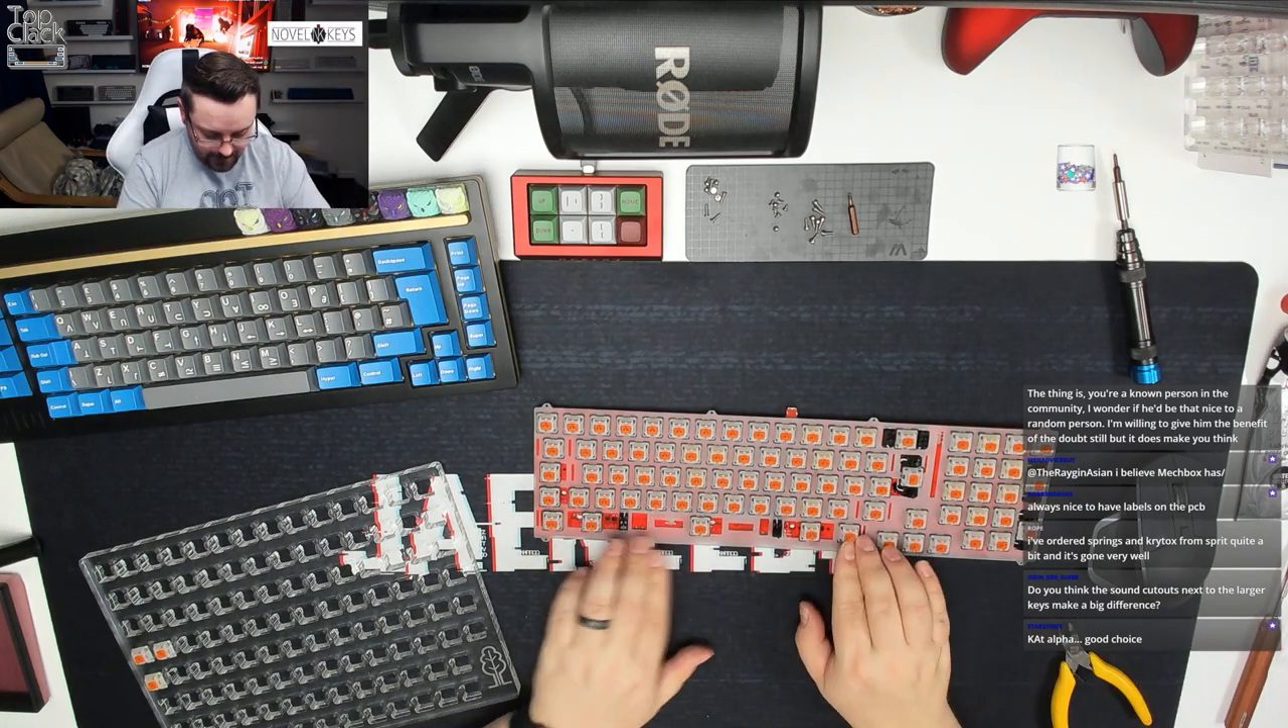That's everything put into place that's all those switches in.